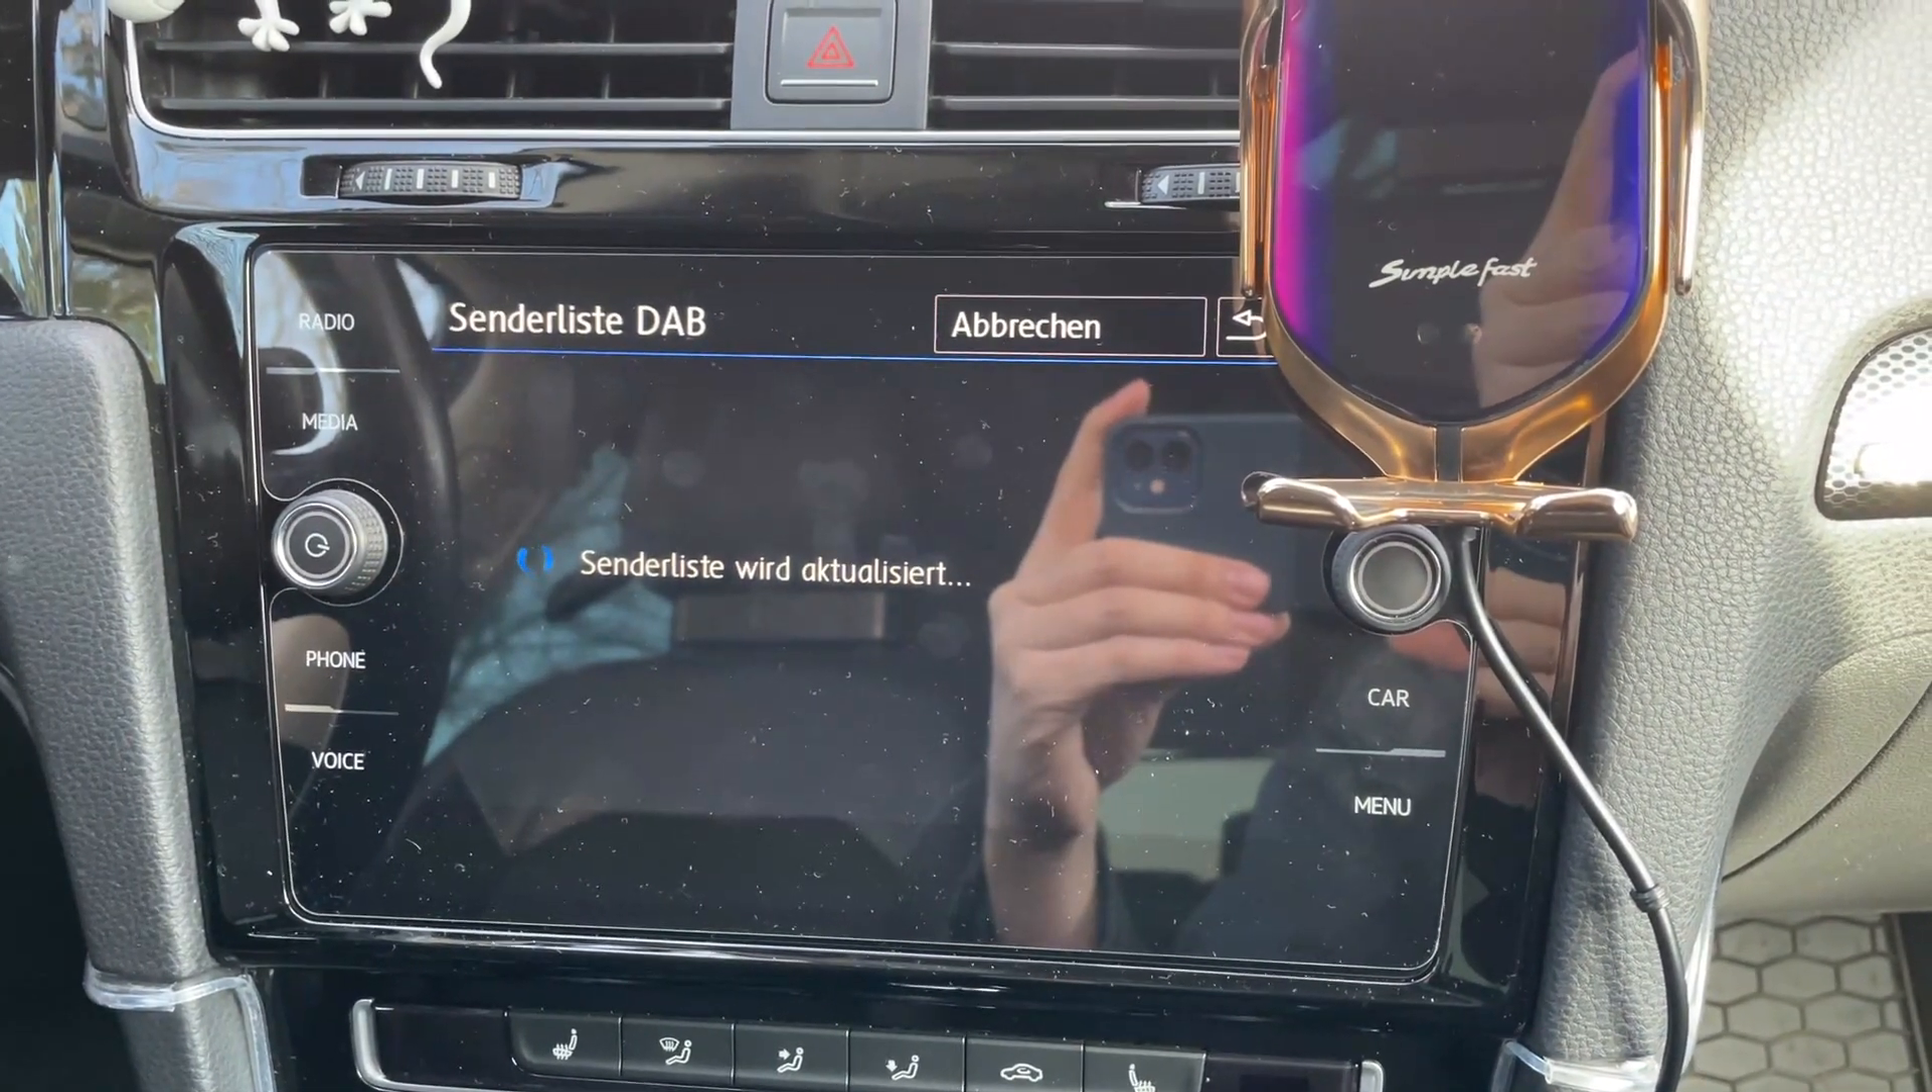Ich habe jetzt alles hier wieder eingebaut also original radio ist wieder drin.